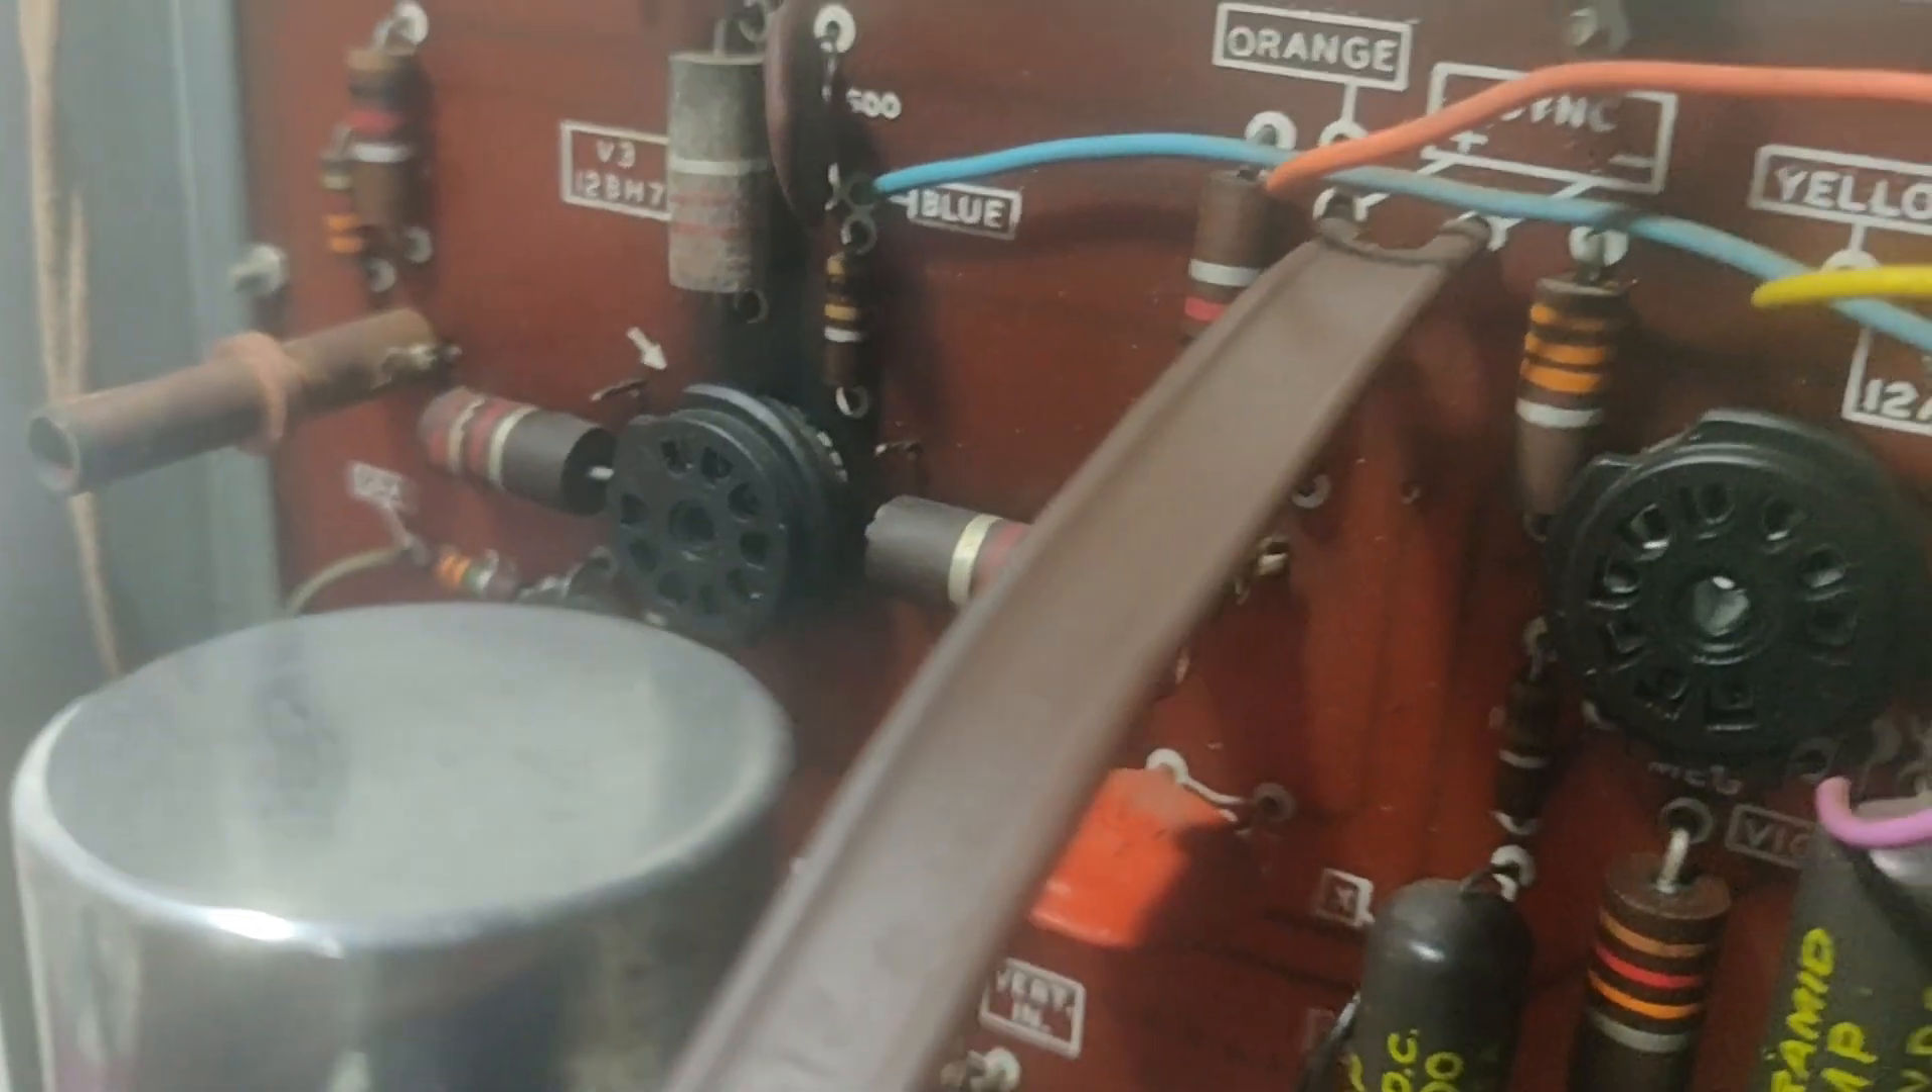Los tubos los he retirado como ven acá están solamente los sockets.